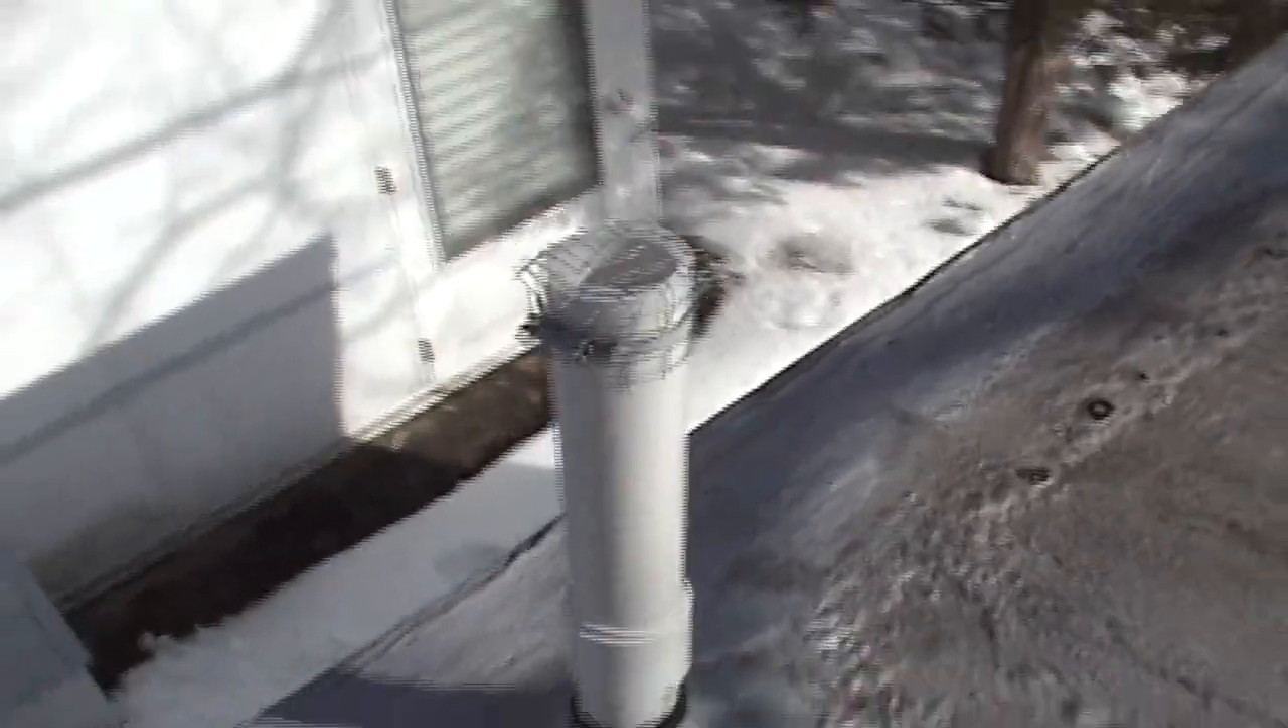Alright, and there's the finished product. I got the screen on there to keep out the snow and ice.